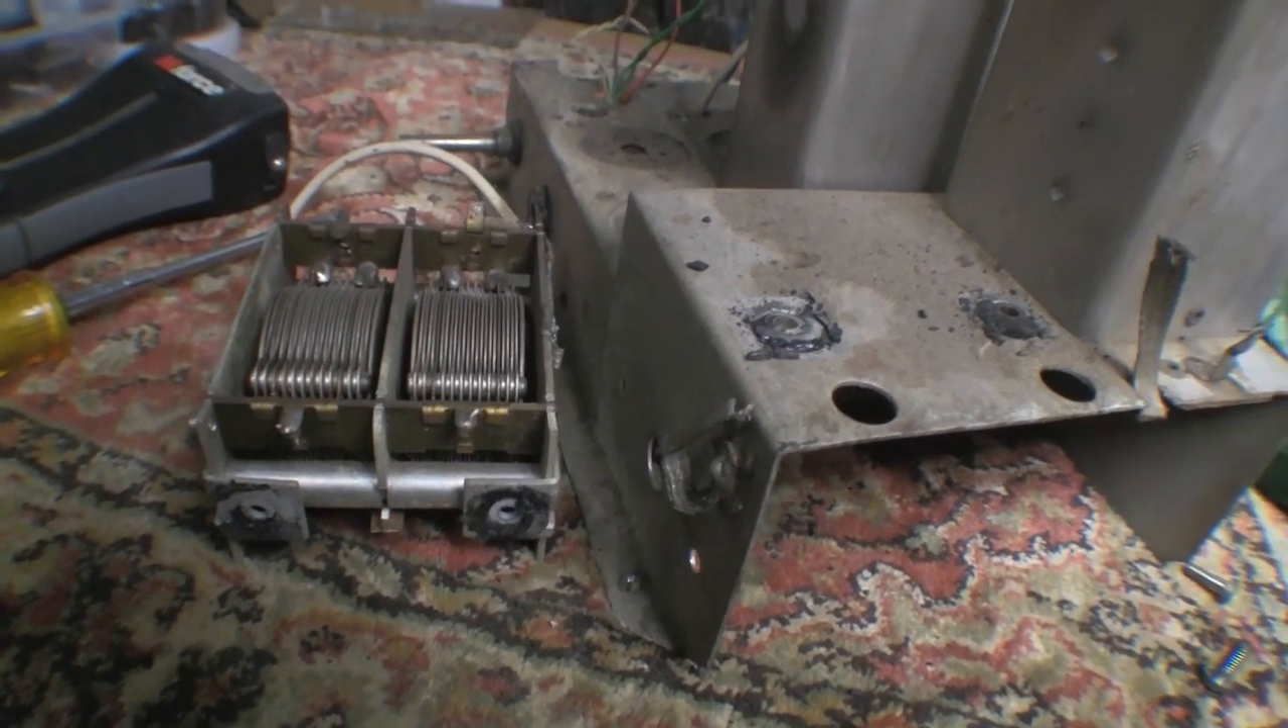Here we are with the condenser just removed.